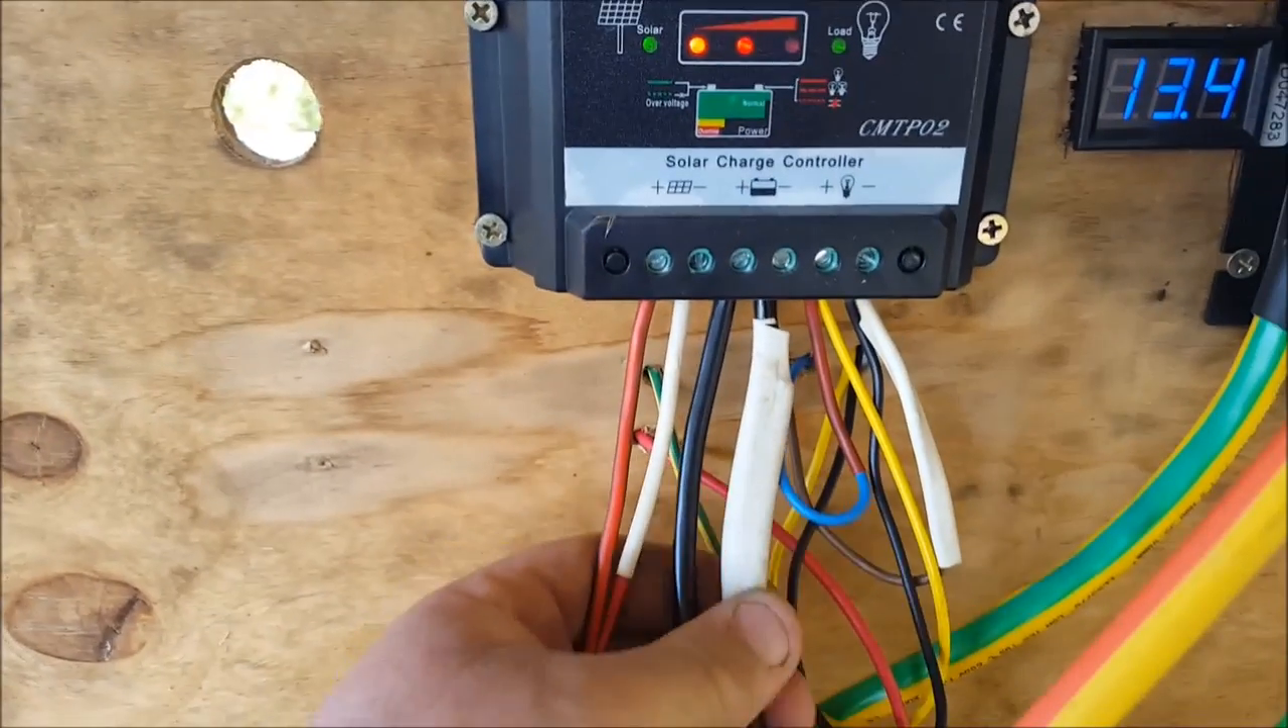I've put white heat shrink on so I know which is the negative.